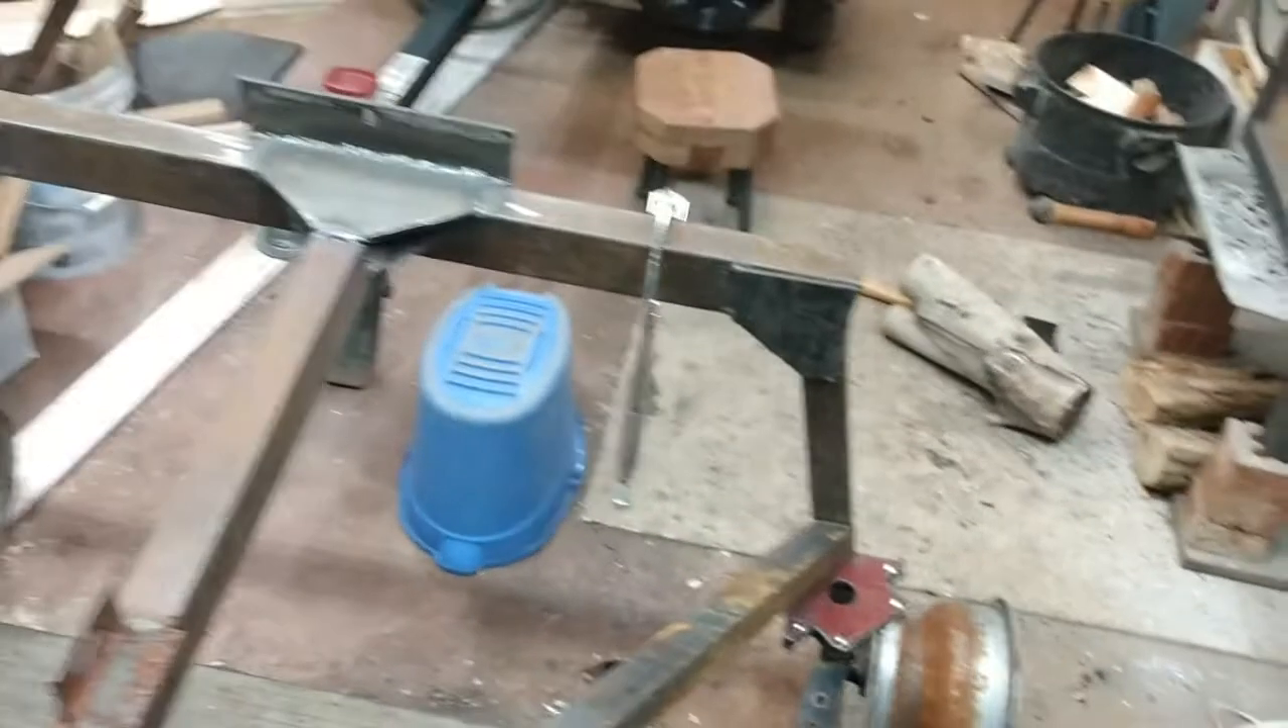I've got uh welded these braces in.